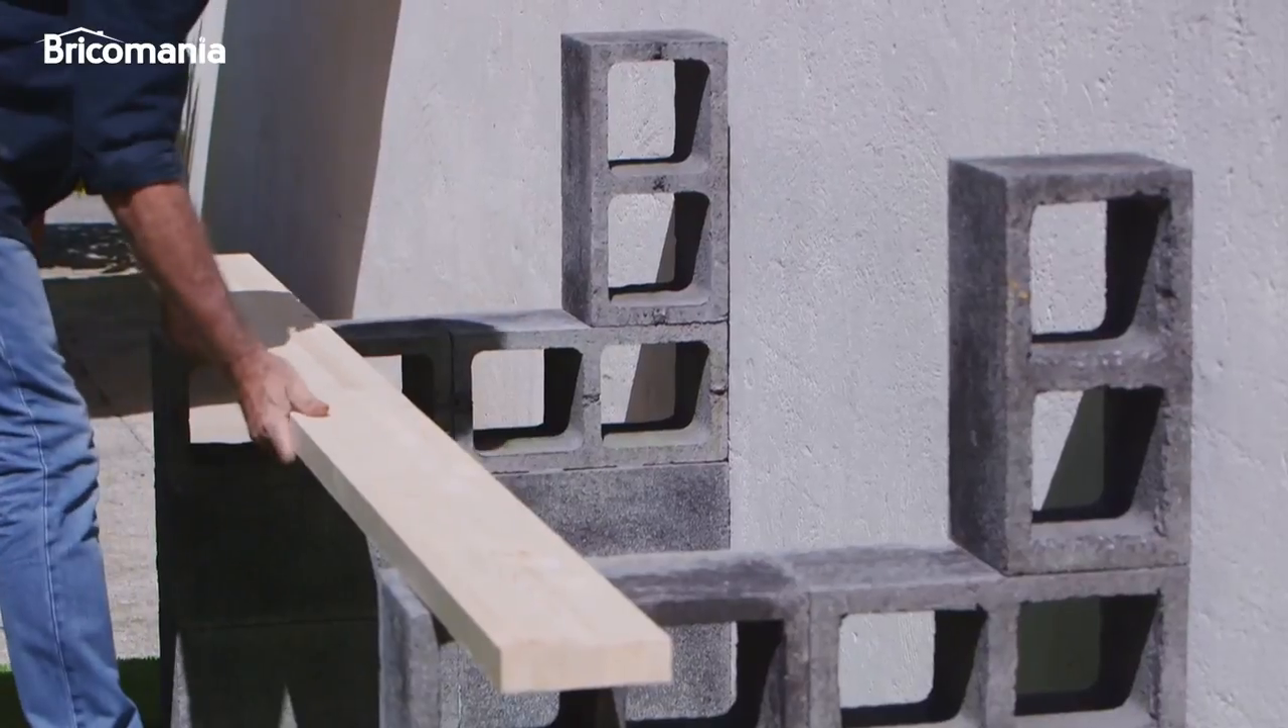Bien, bien, tenemos ya los bloques aquí colocados, el adhesivo ha hecho su trabajo también y vamos con las cuatro piezas que harán de asiento y las dos de respaldo.